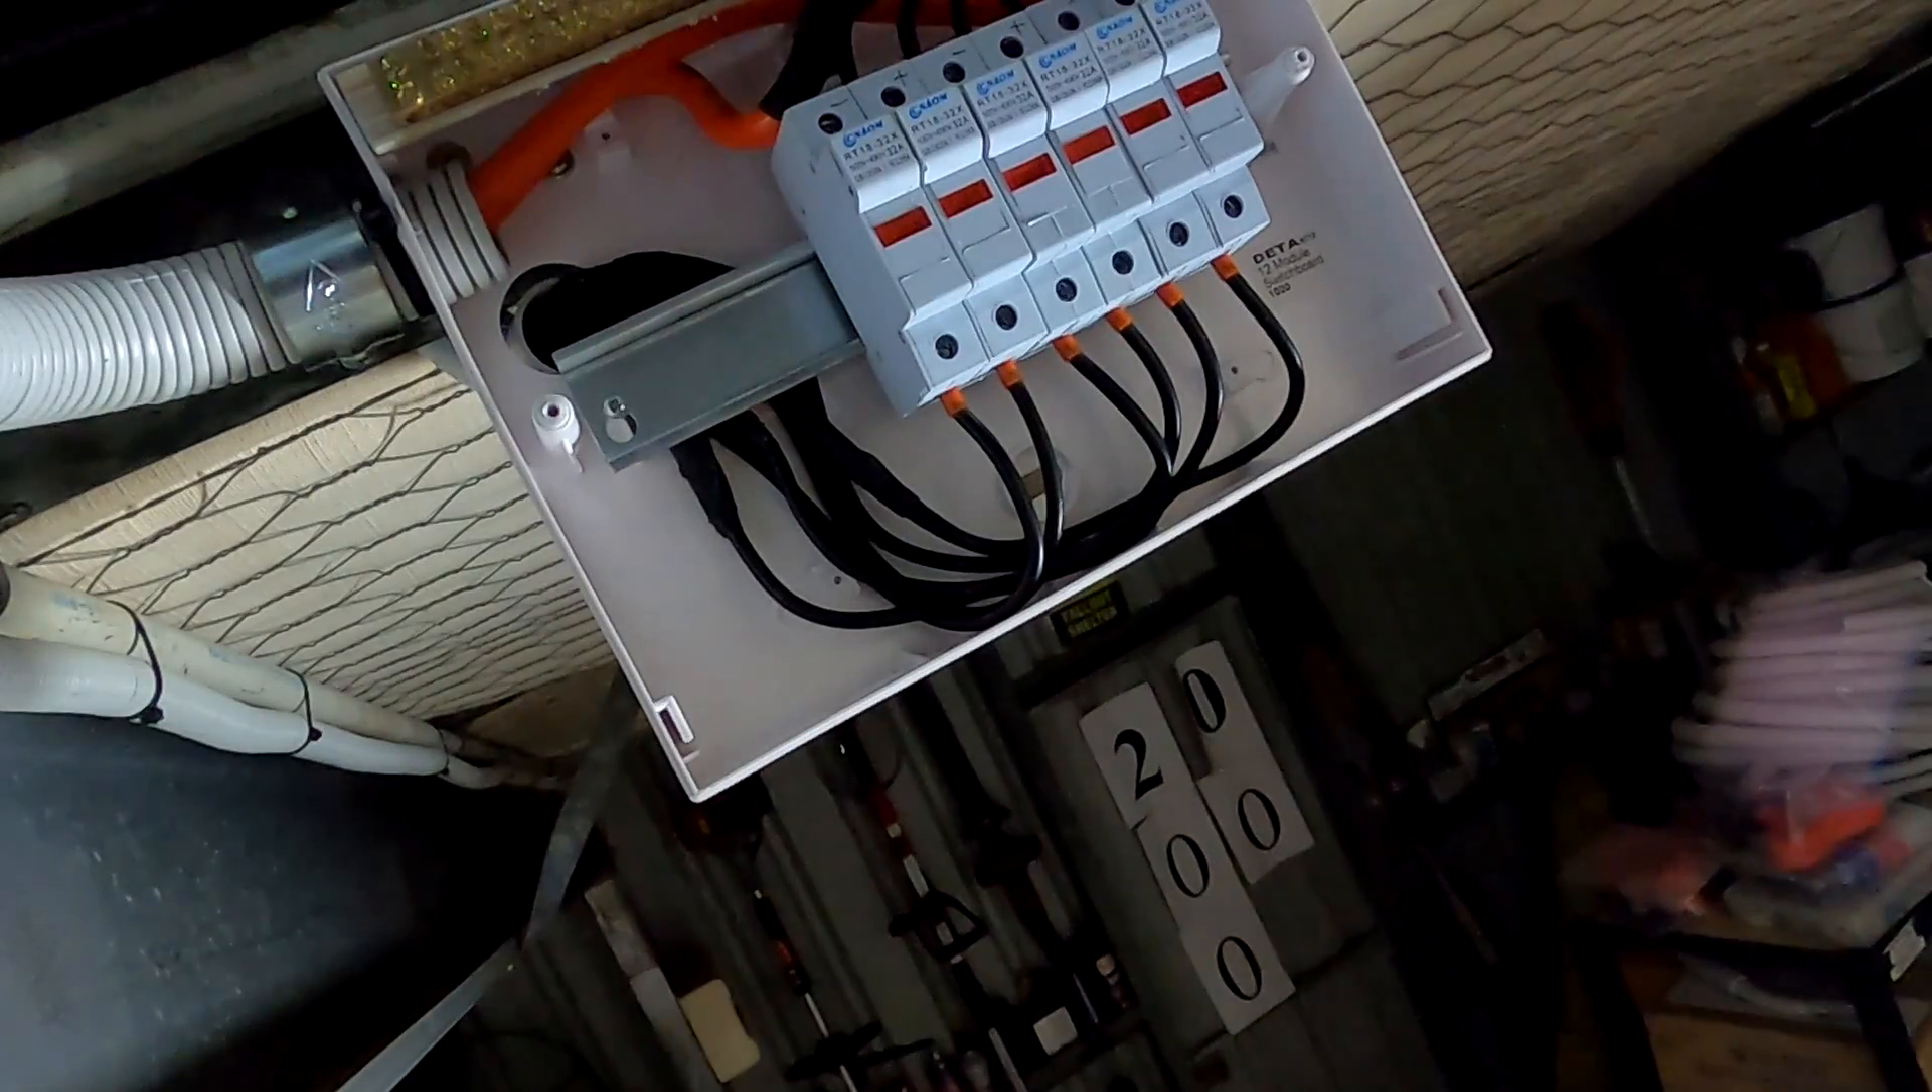Okay i have now opened the combiner box.